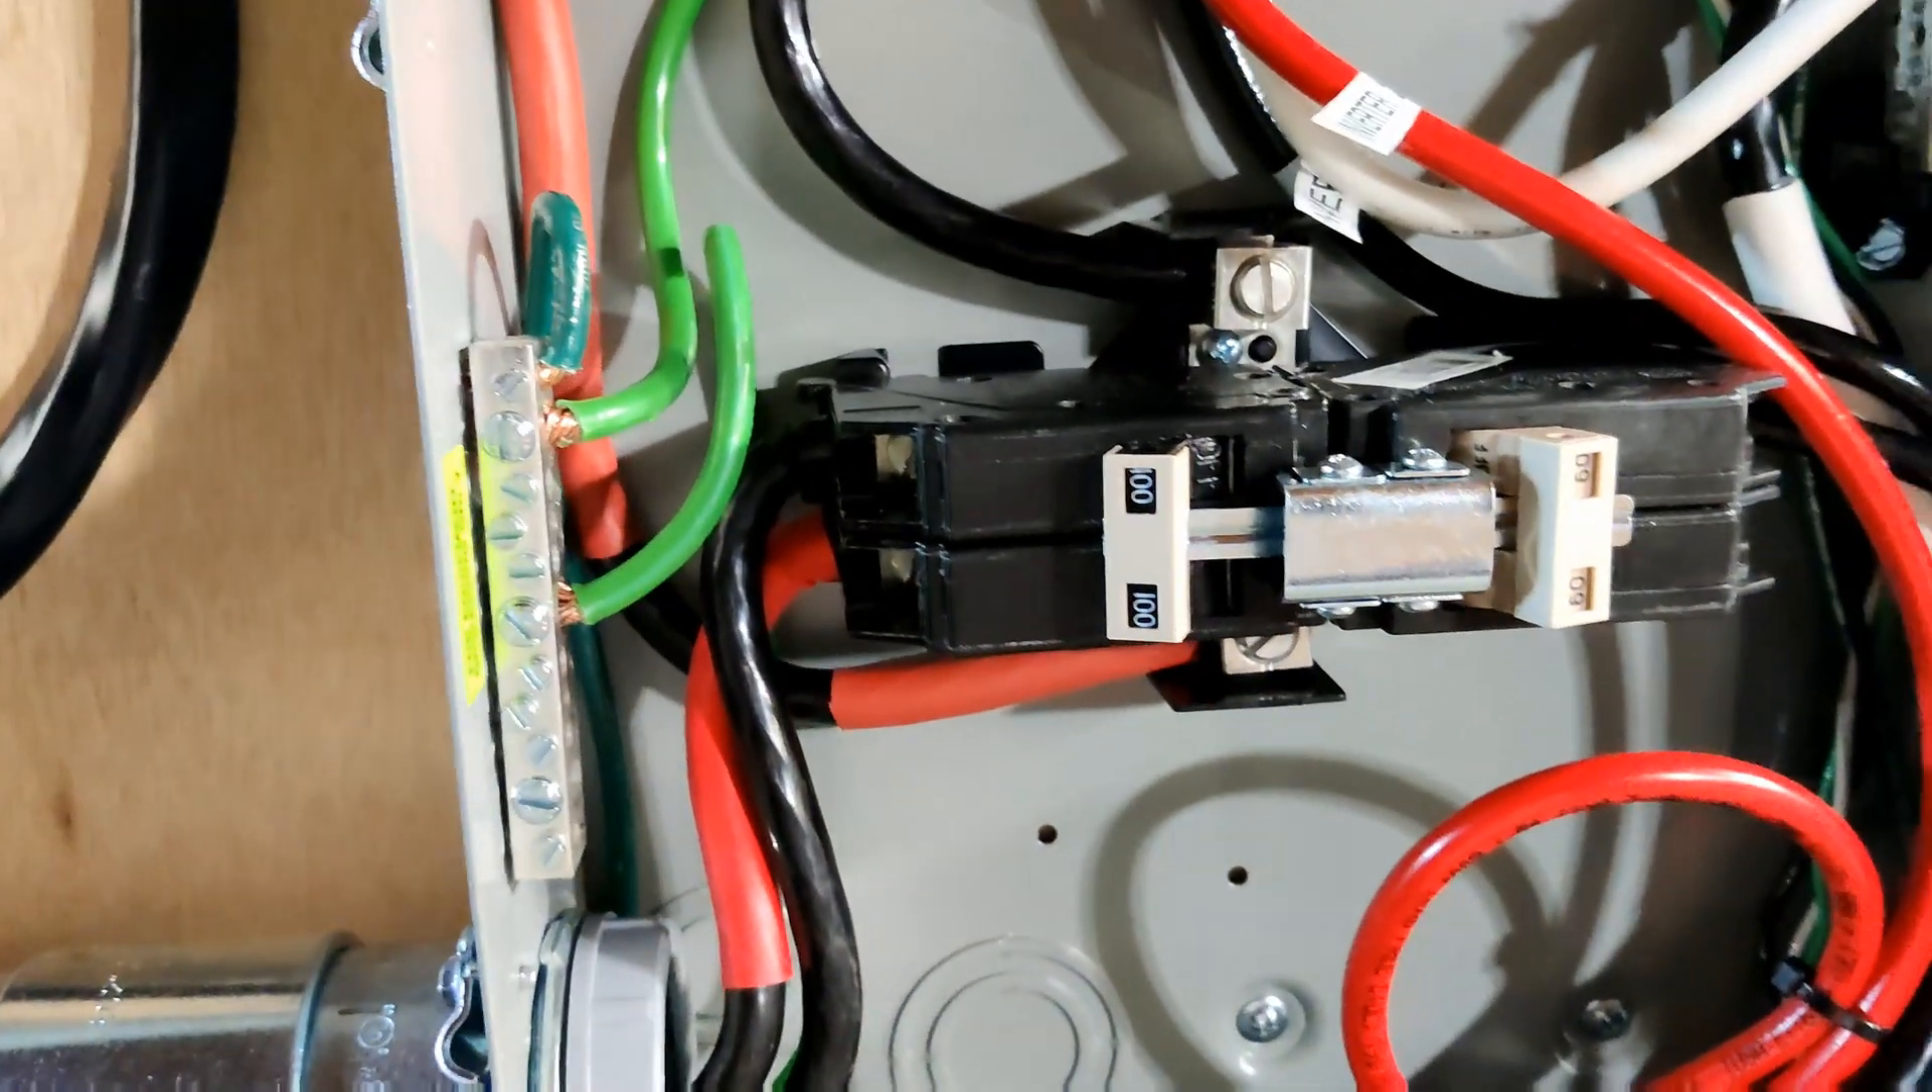Got the 100 amp breaker in. Everything wired in nicely.